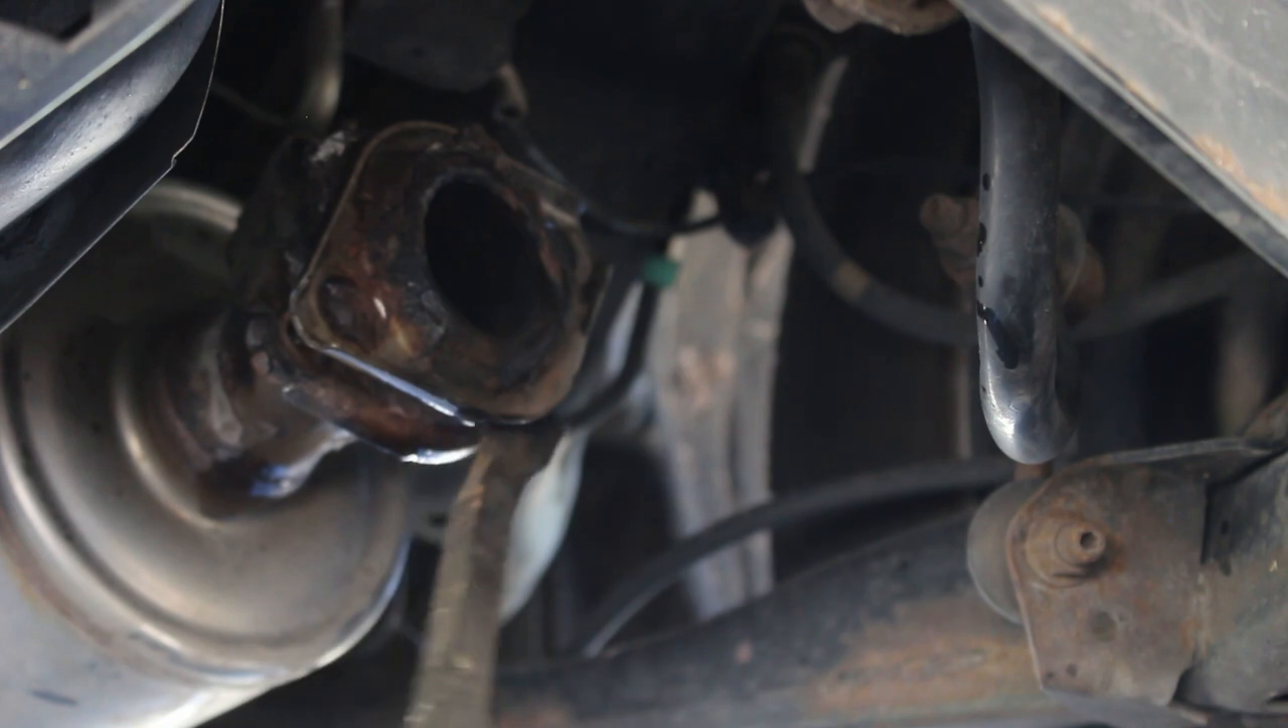Now the old flange is still stuck on there.